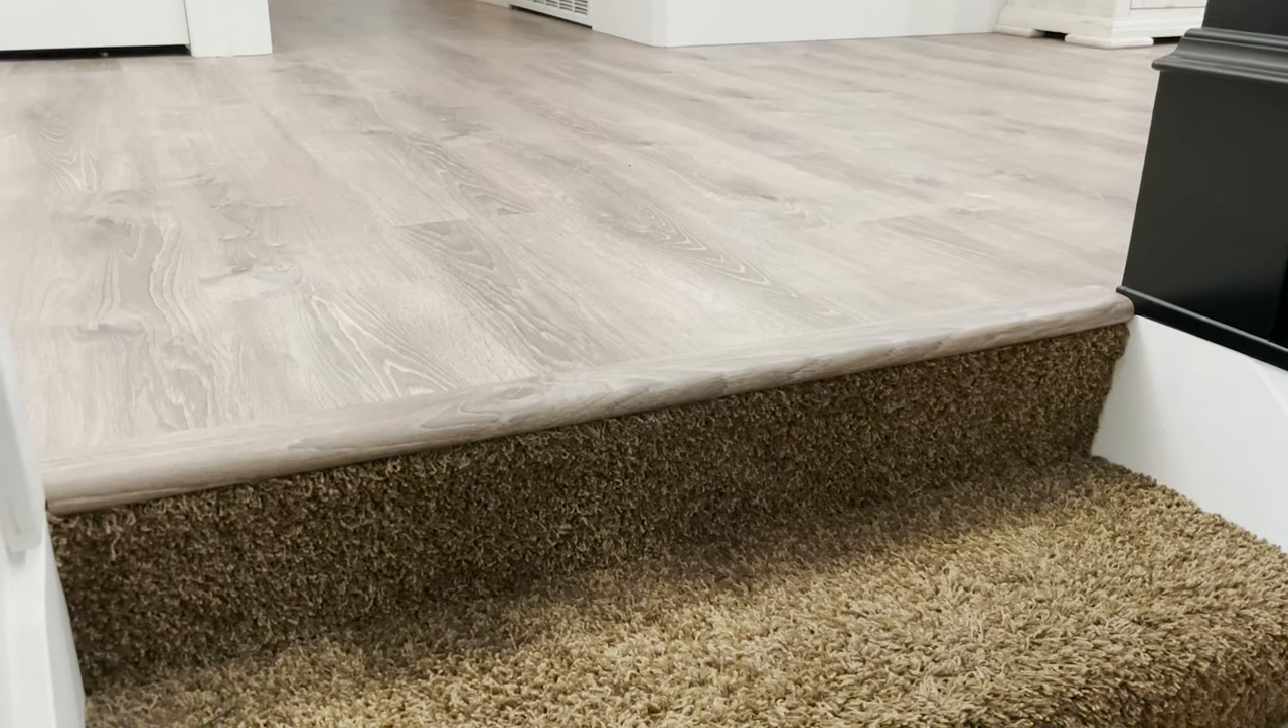The next day I pulled off the tape, and now I have a stair nose for my stairs.